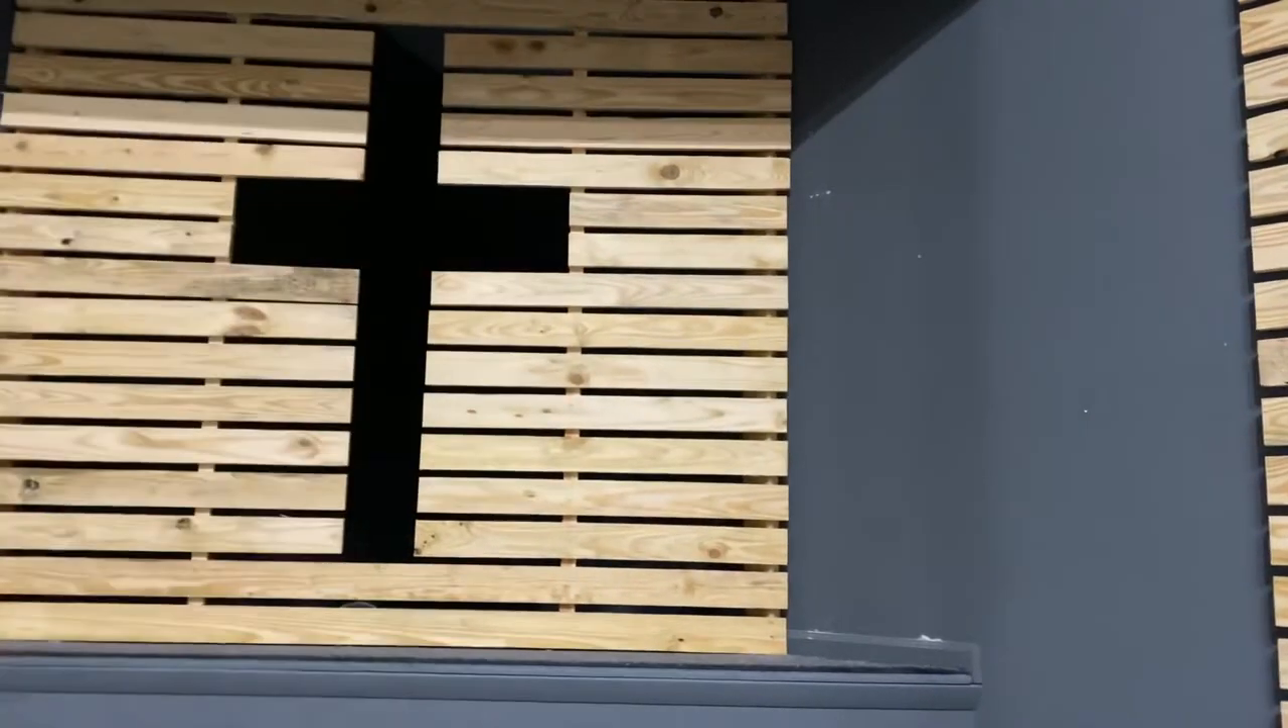And we are done and there is our cross.